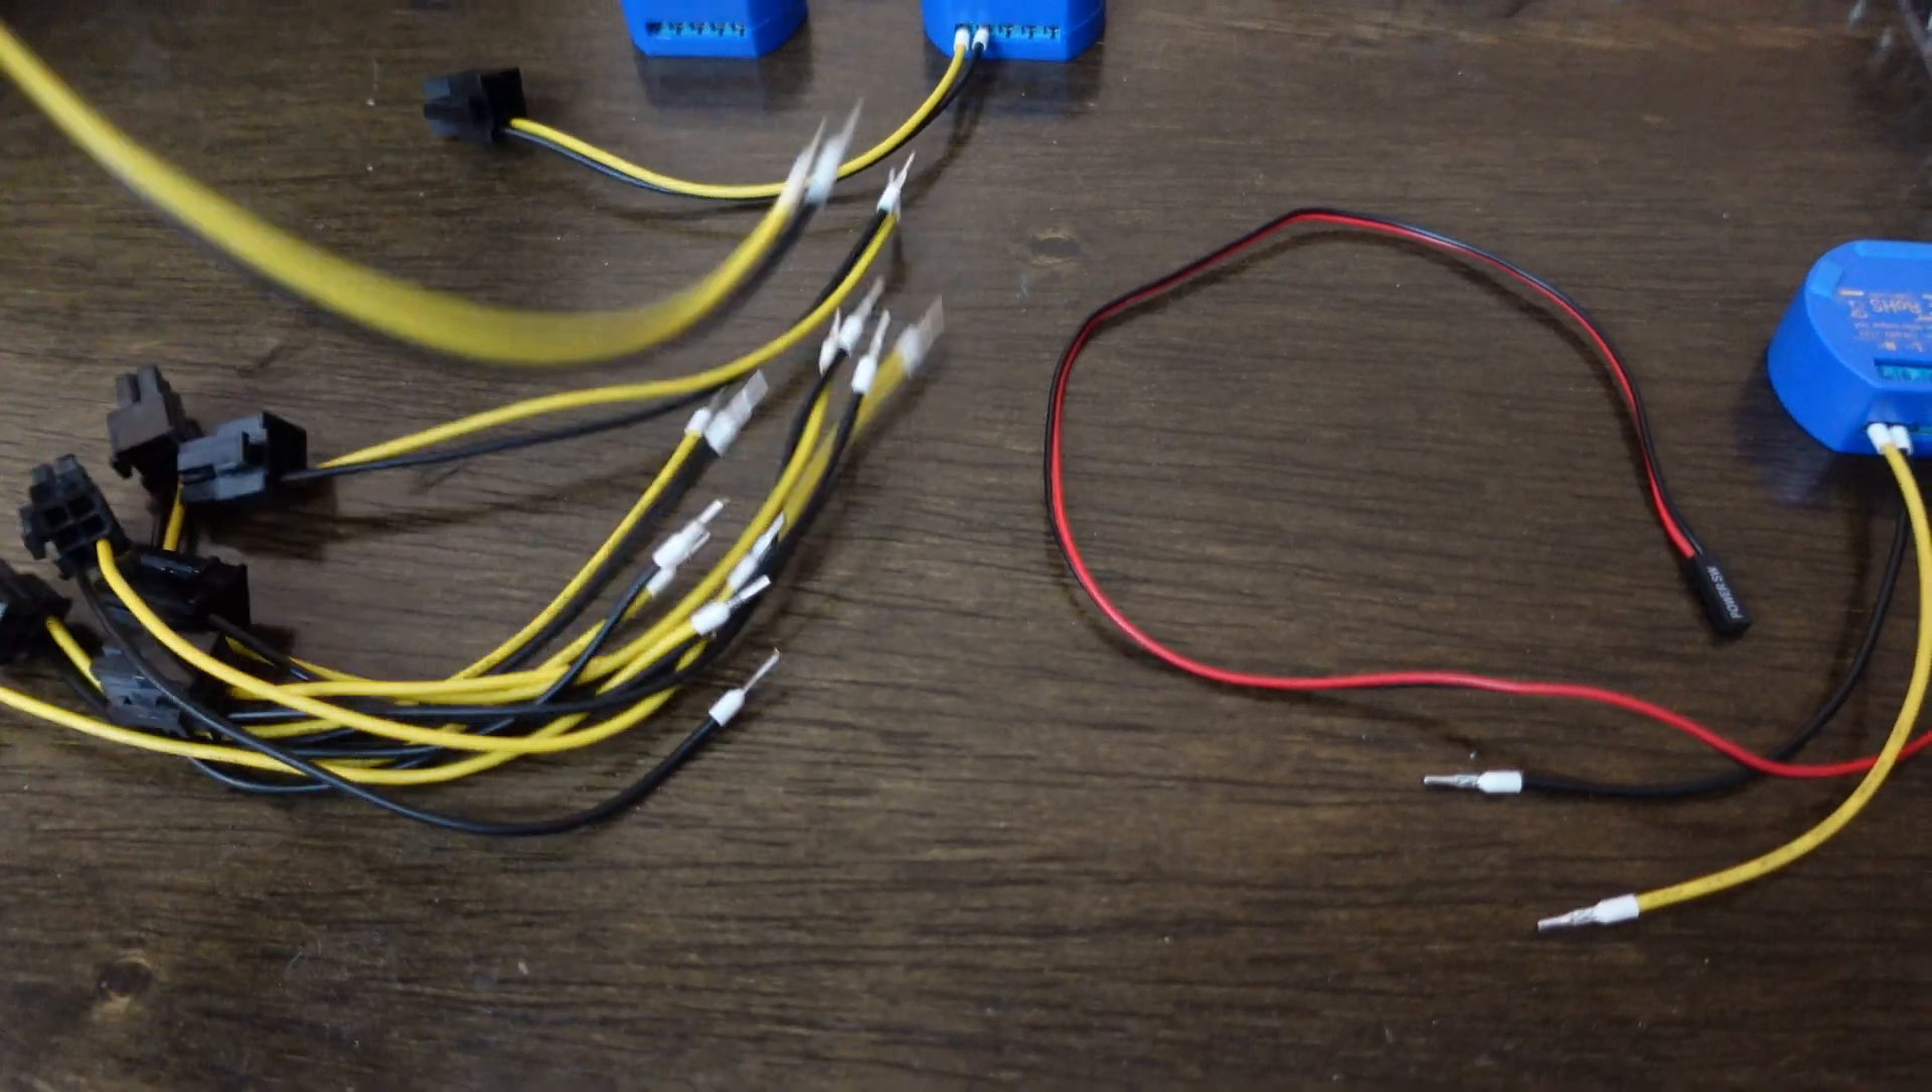As you can see i already did crimp all the ends on the six pins and i pulled out the additional wires so there's only two wires on these six pin adapters.